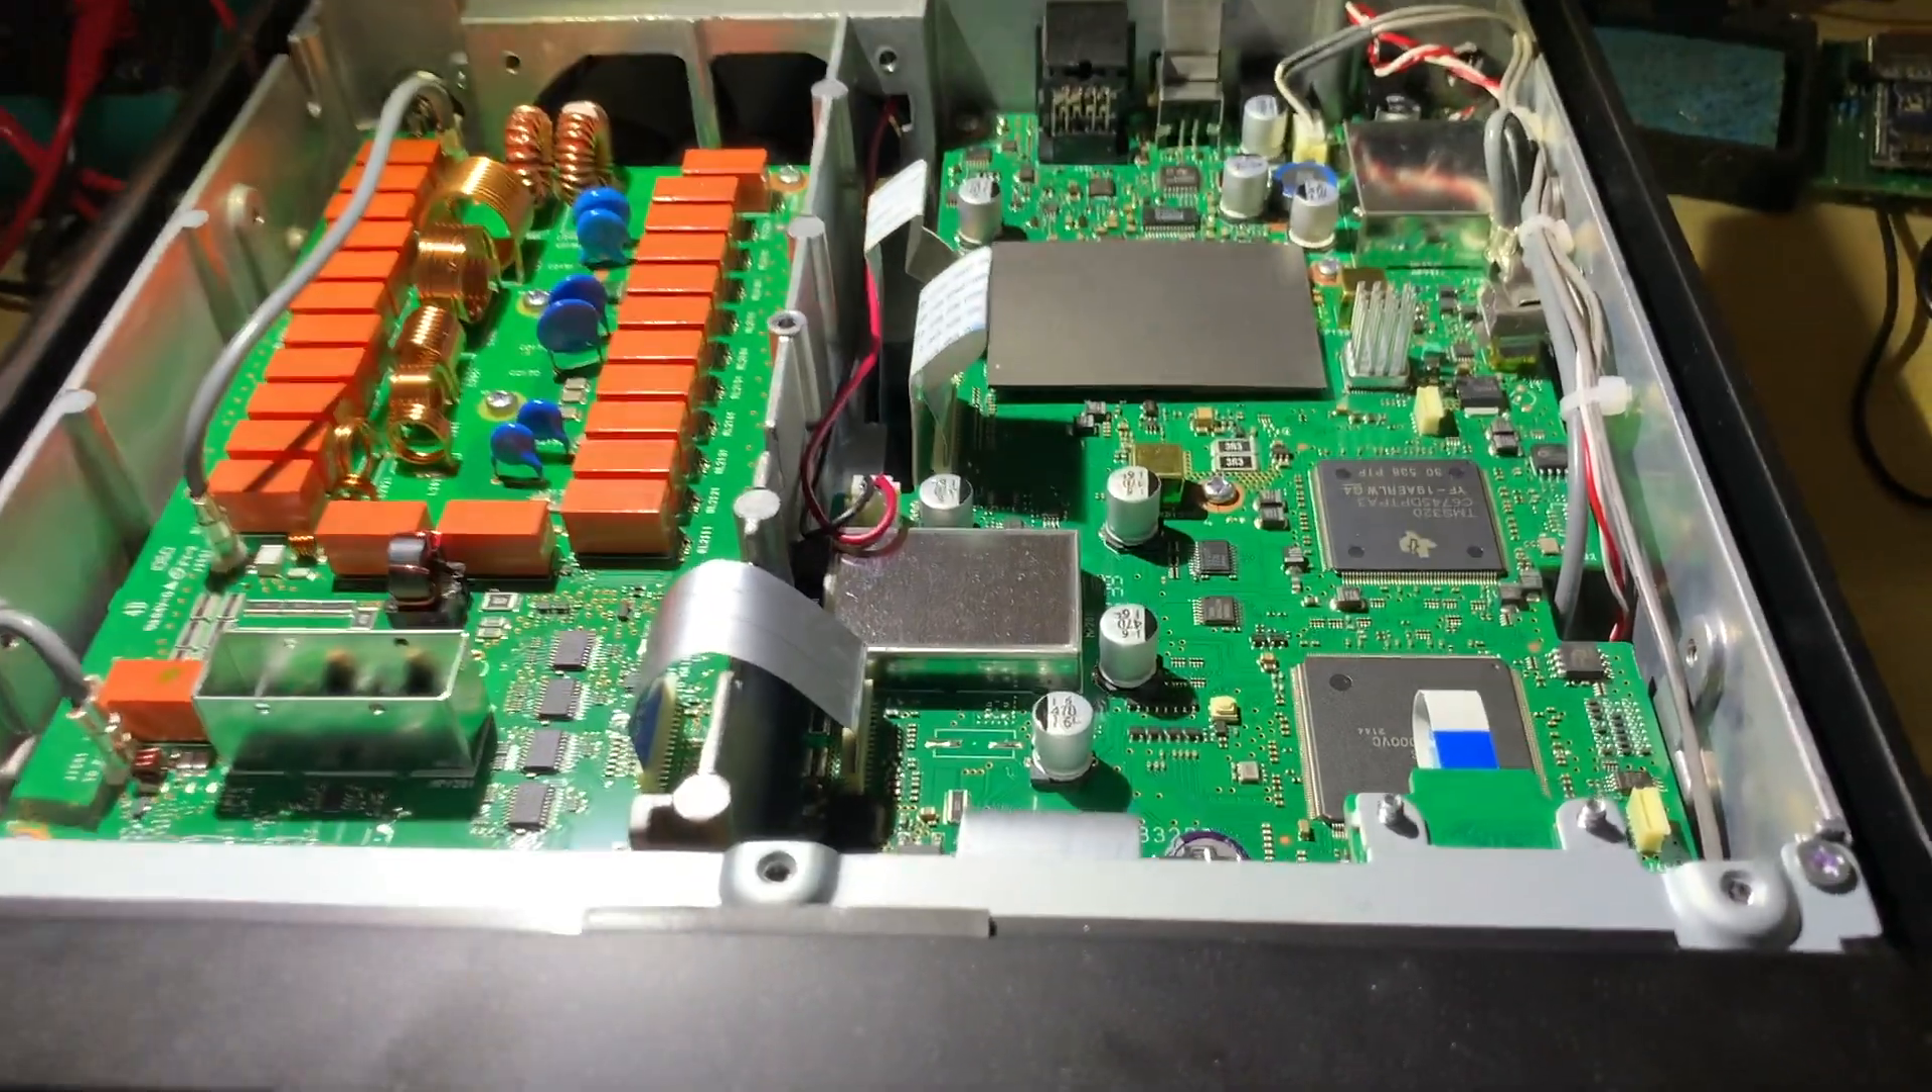Okay so here is the unit i have already removed the bottom cover which is because i would like to remove this diode here.